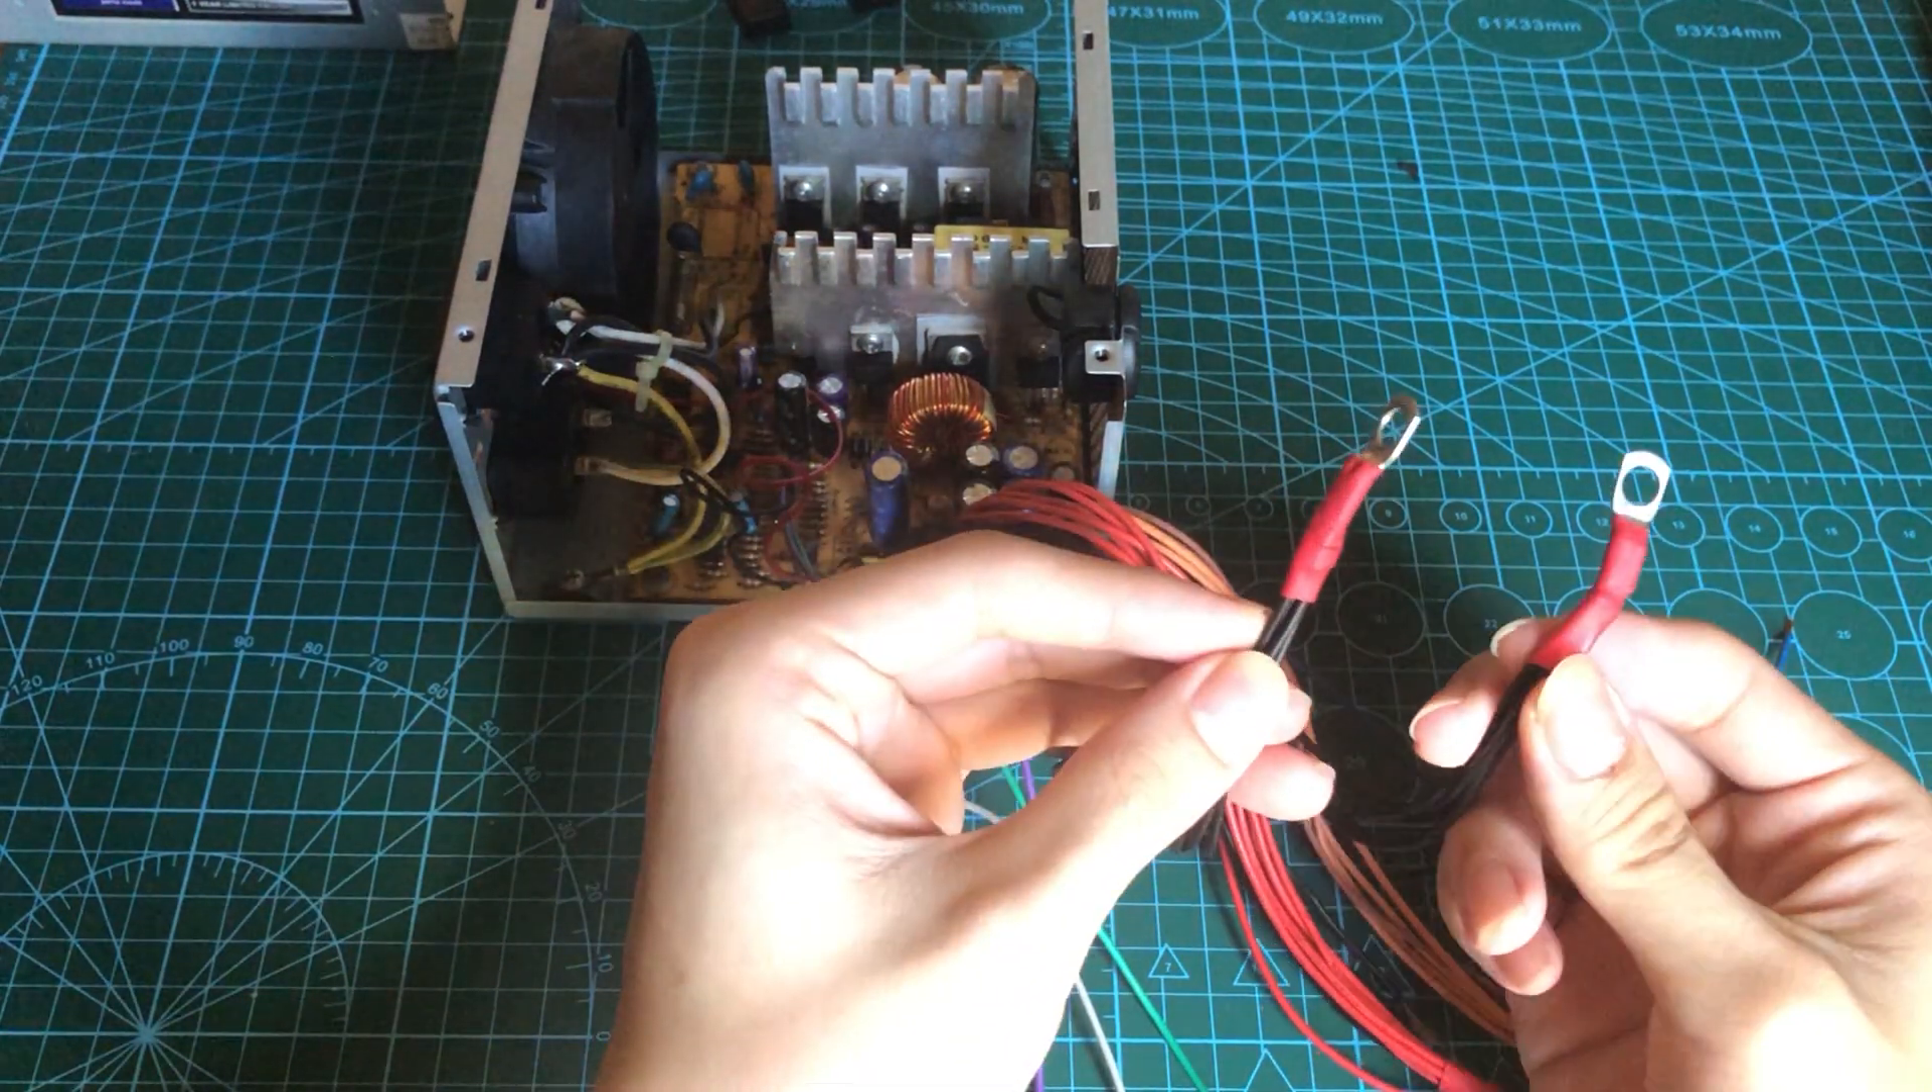I have crimped the wires together and also put a heat shrink tubing over it.